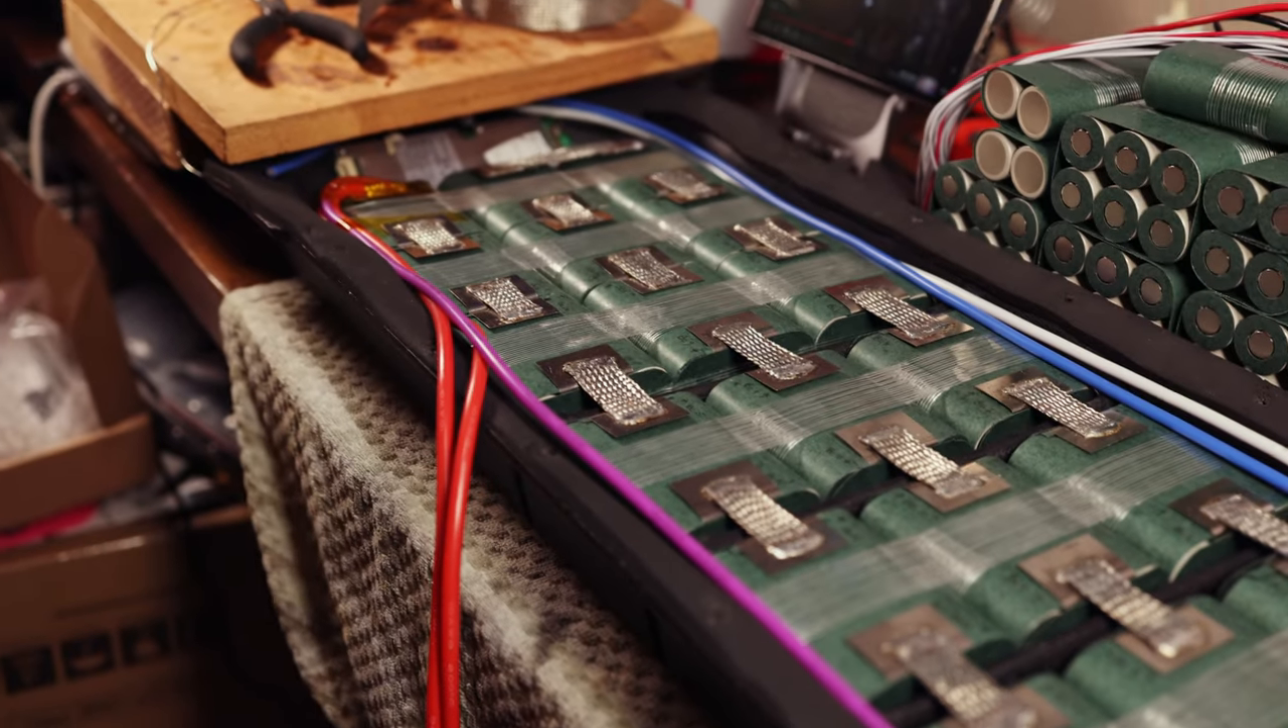Alright, I have finished off the soldering of all the series connections on the pack.